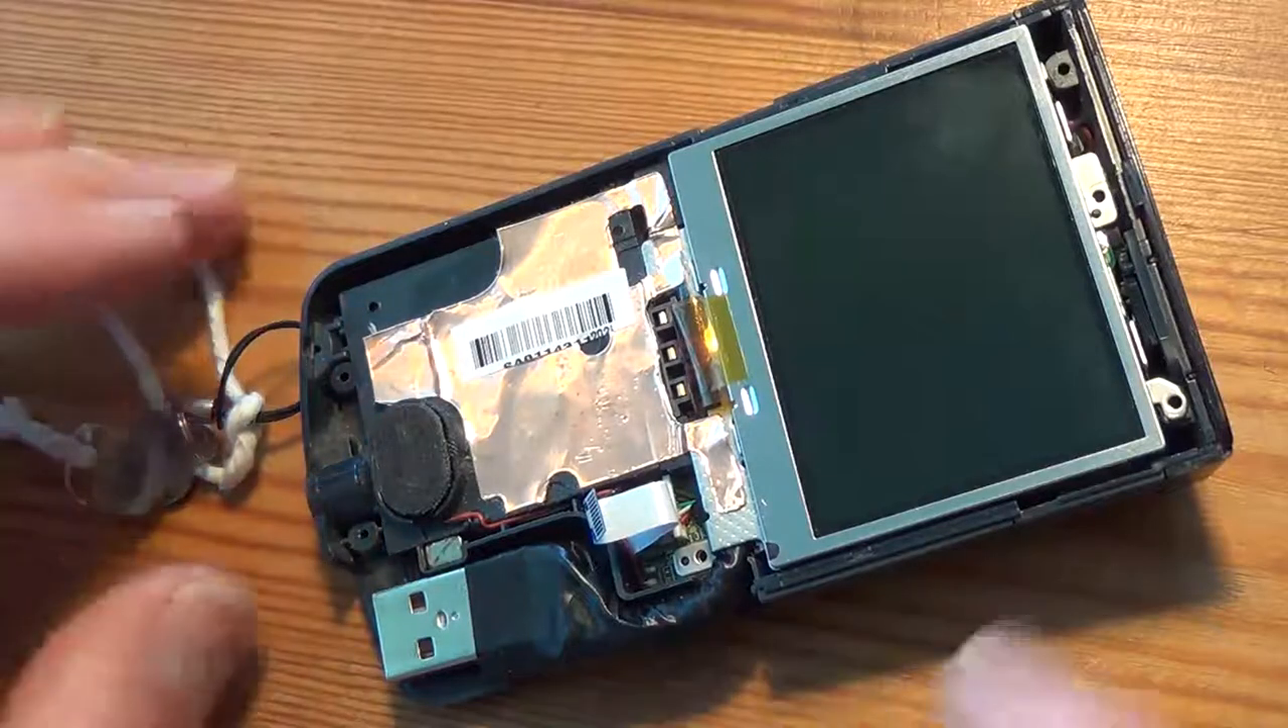So here I've got the USB plug fitted back in.